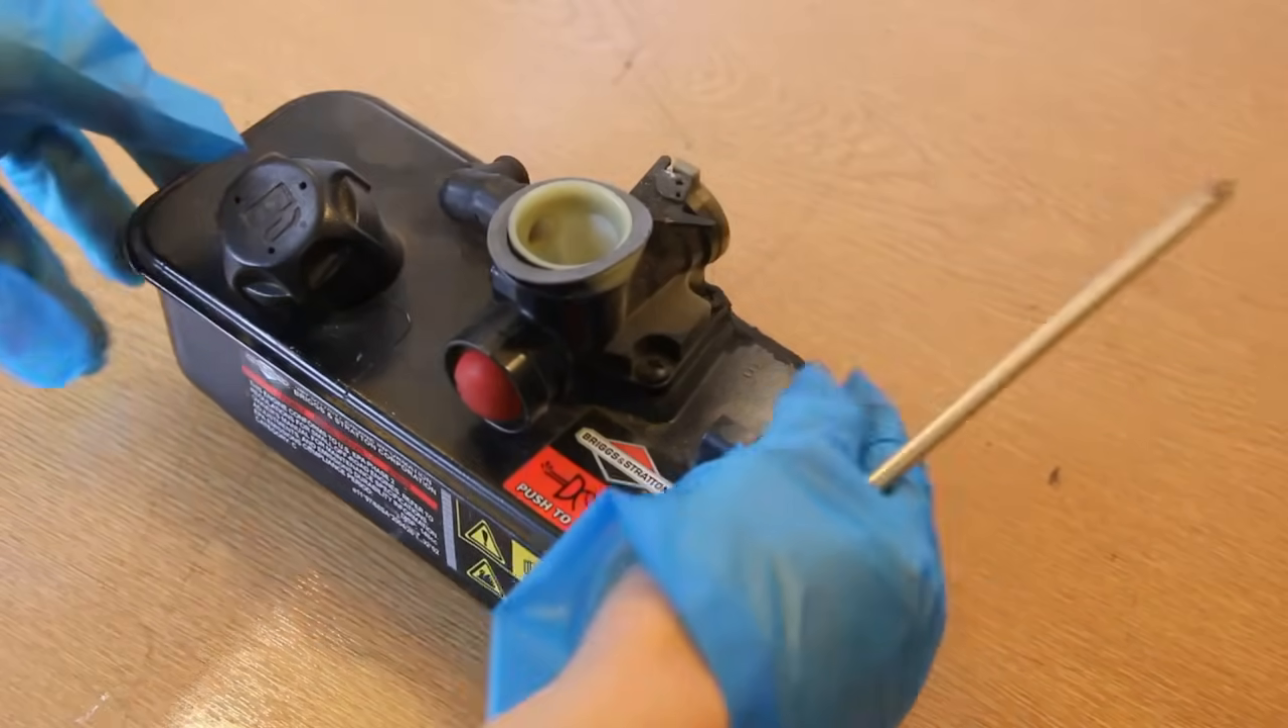OK, so now we've got the fuel tank off.